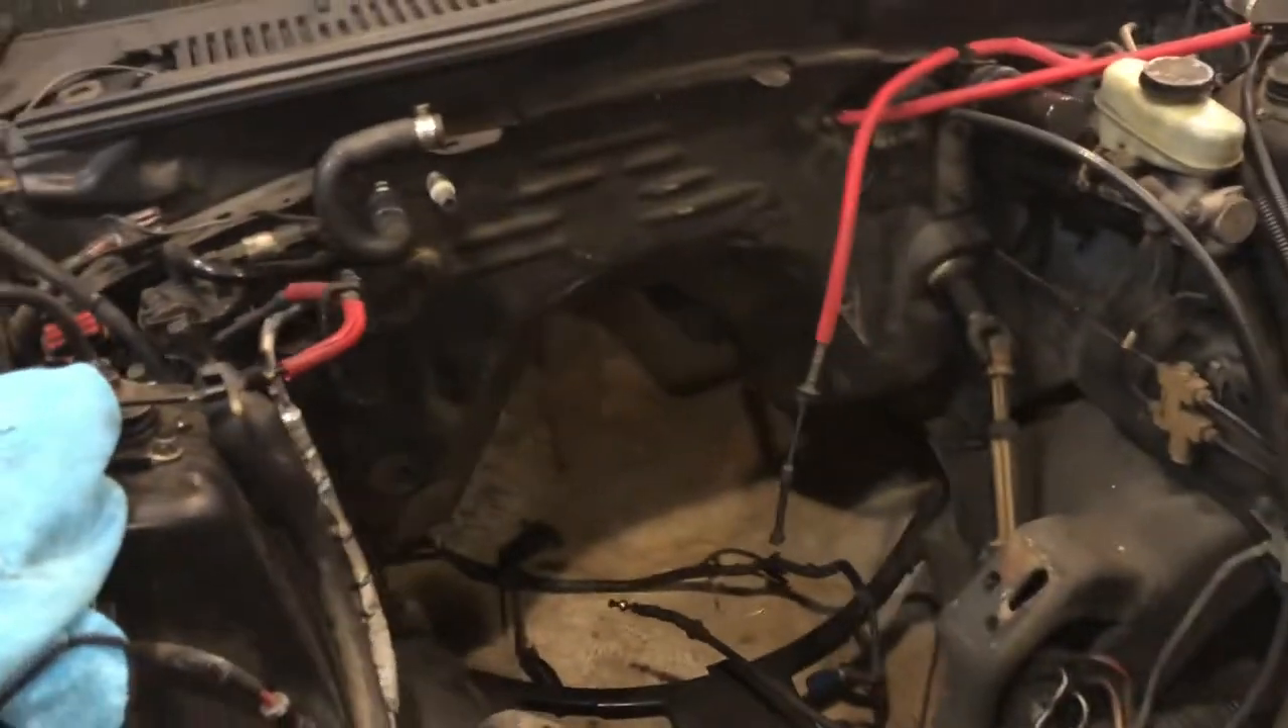So we have the engine pulled currently.